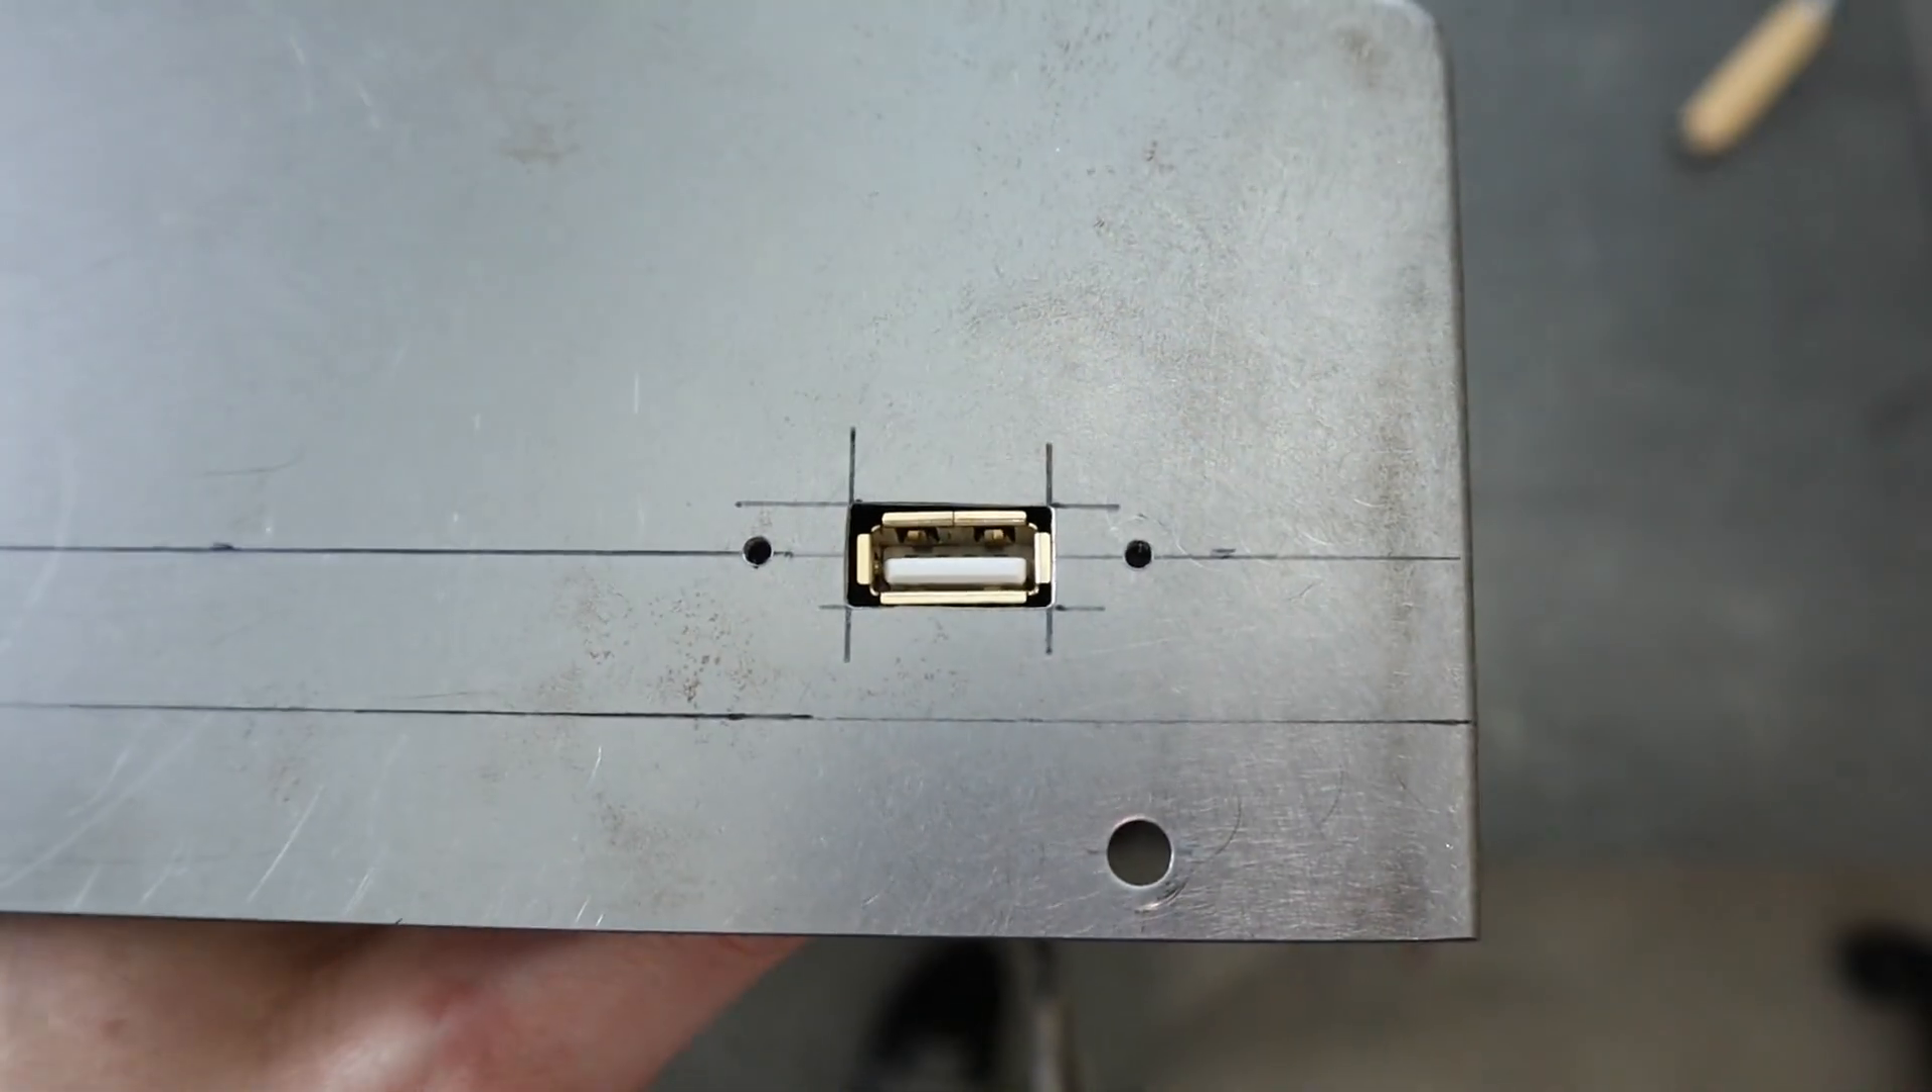I got the cutouts all finished. Let me just show you the fit up here. So you can see those line up pretty good.